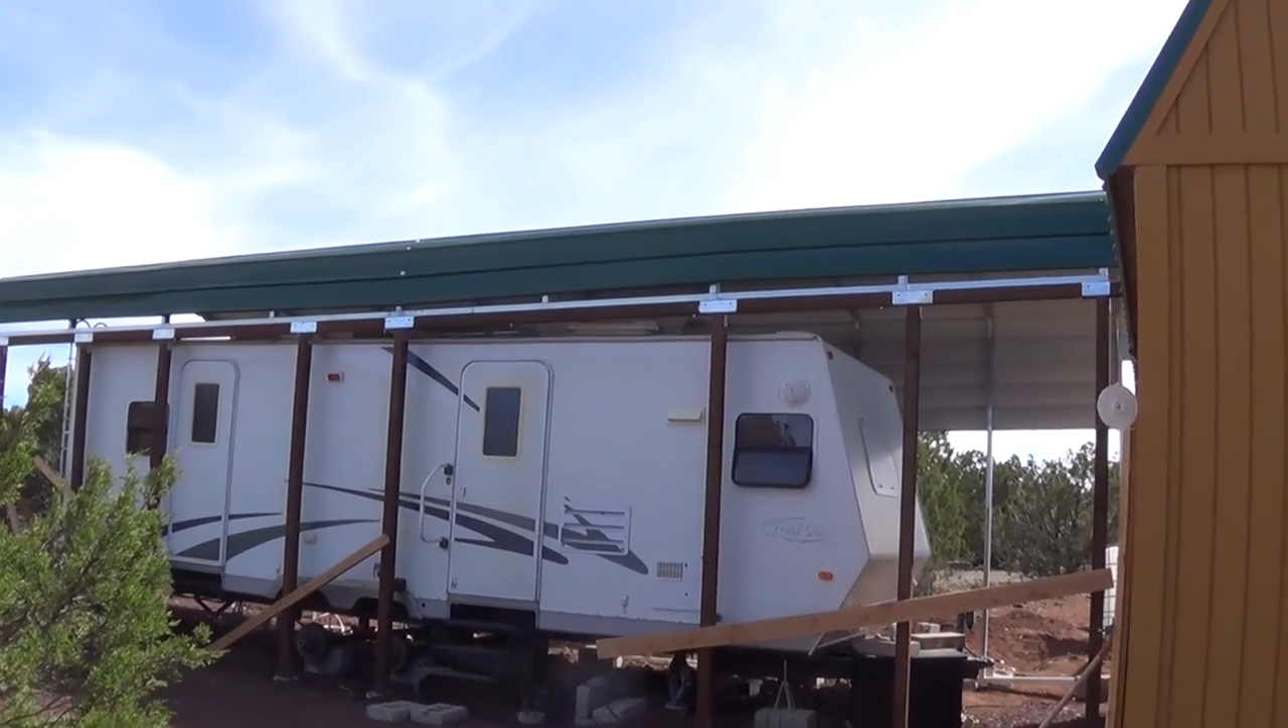The roof is done and it turned out exactly the way I wanted it.